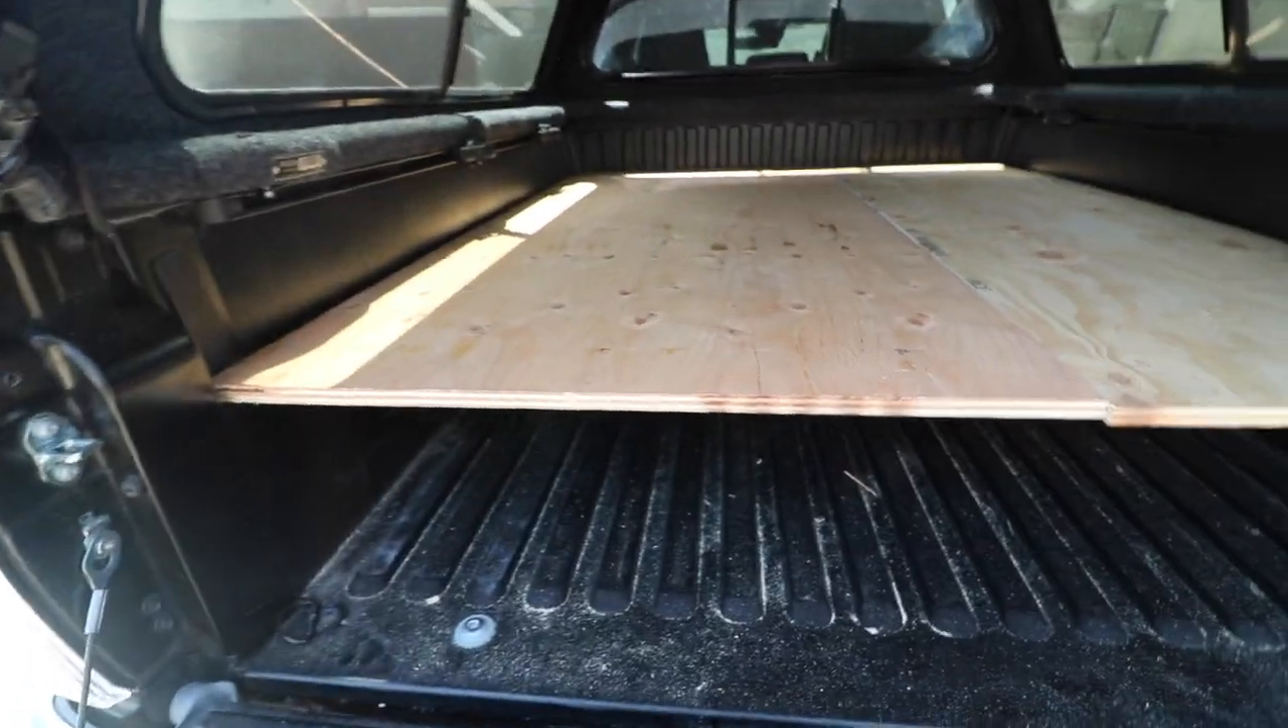It's not absolutely perfect there's a little bit more of a lip here and this piece of wood is a little bit bowed.